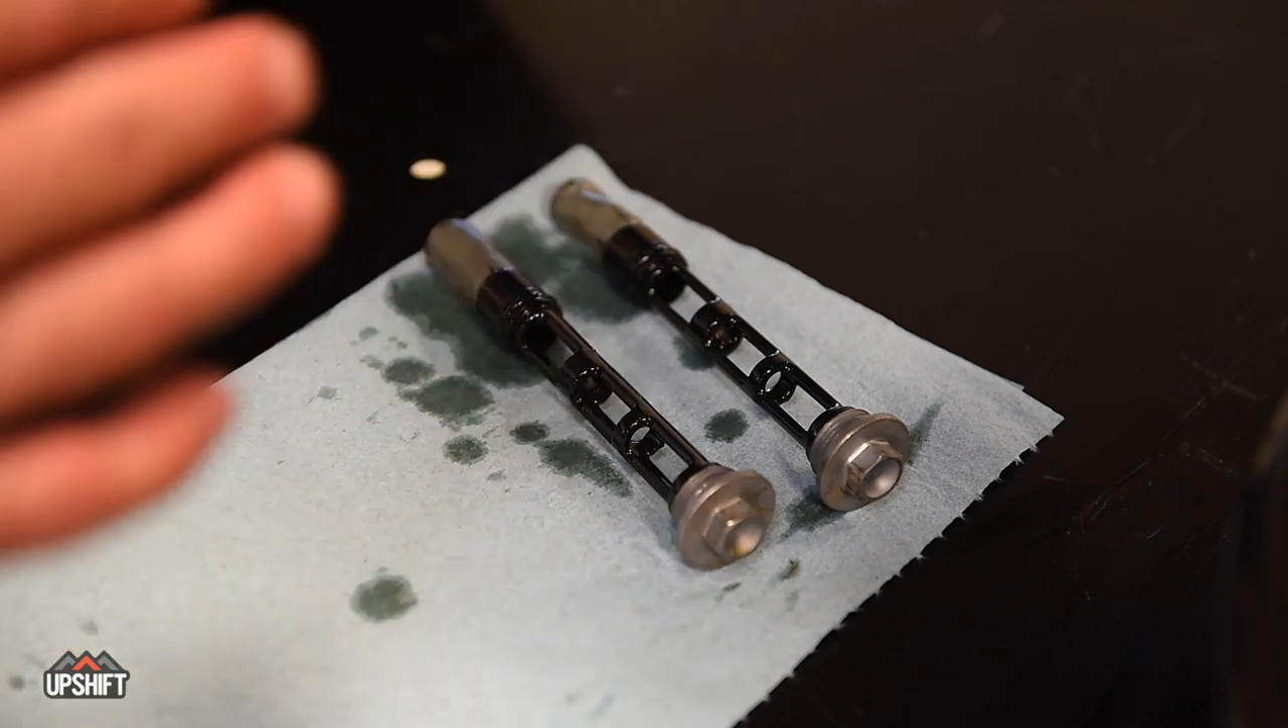All right, so we got the drain plug screens out.